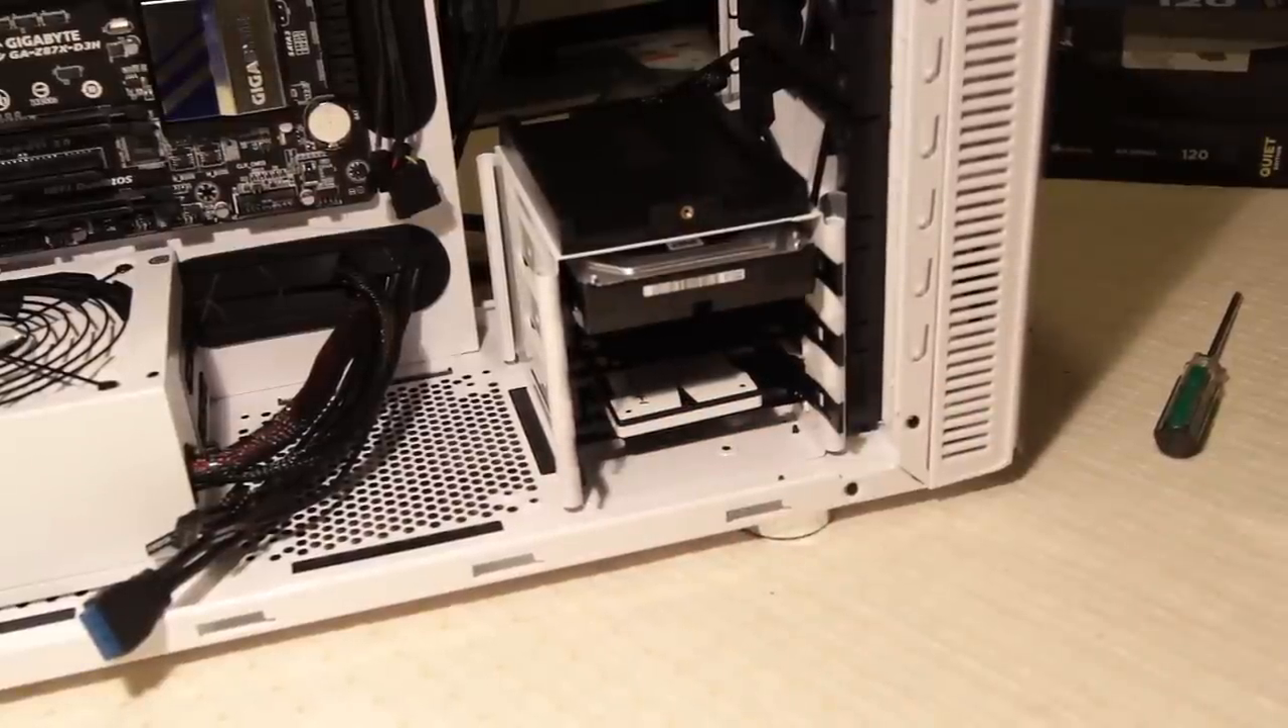And that's it. Done. That's the drives in.